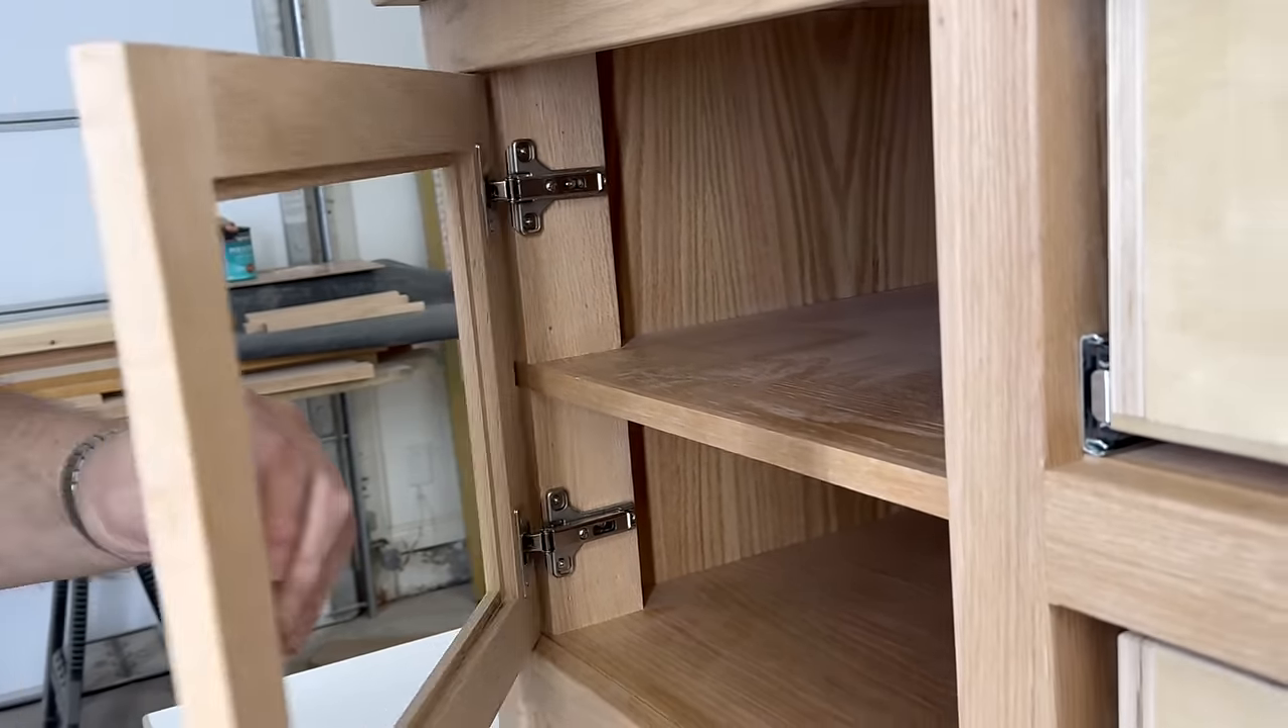The hinges just clip onto those mounting plates, like that, click, click, and our door closes with soft close.